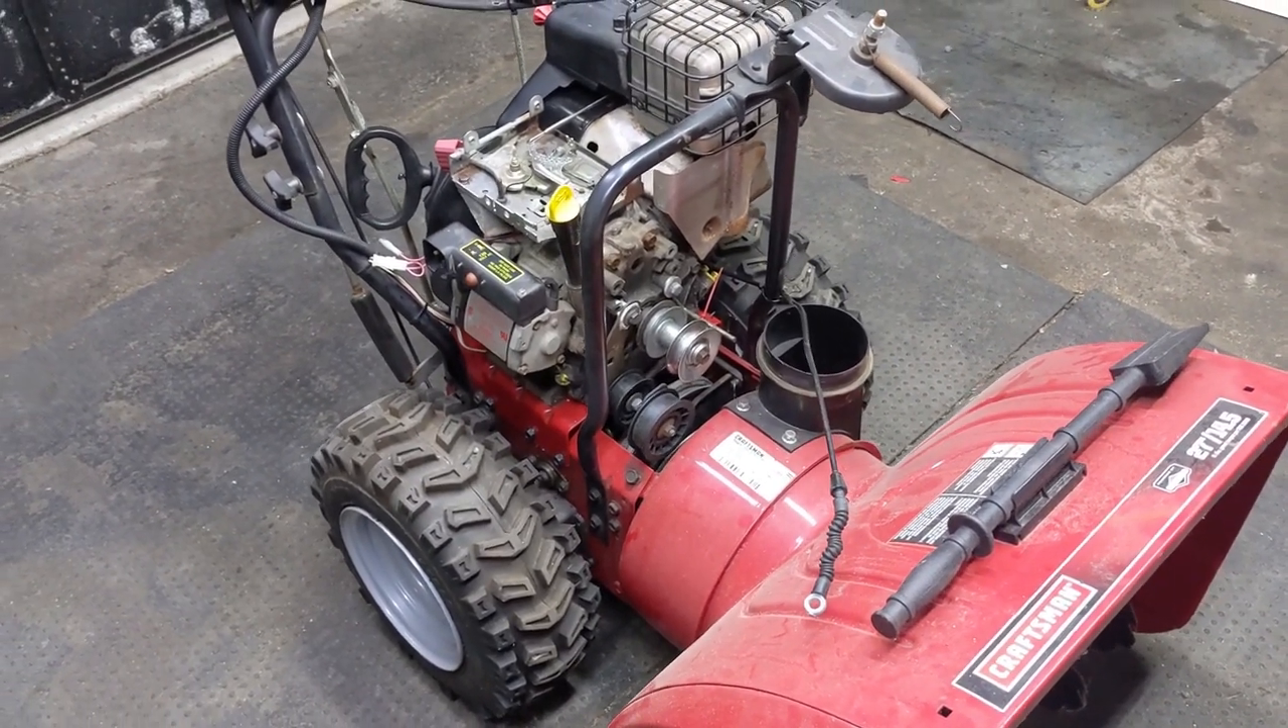Now, I don't have the chute installed to the snowblower here because I still have to do belts.